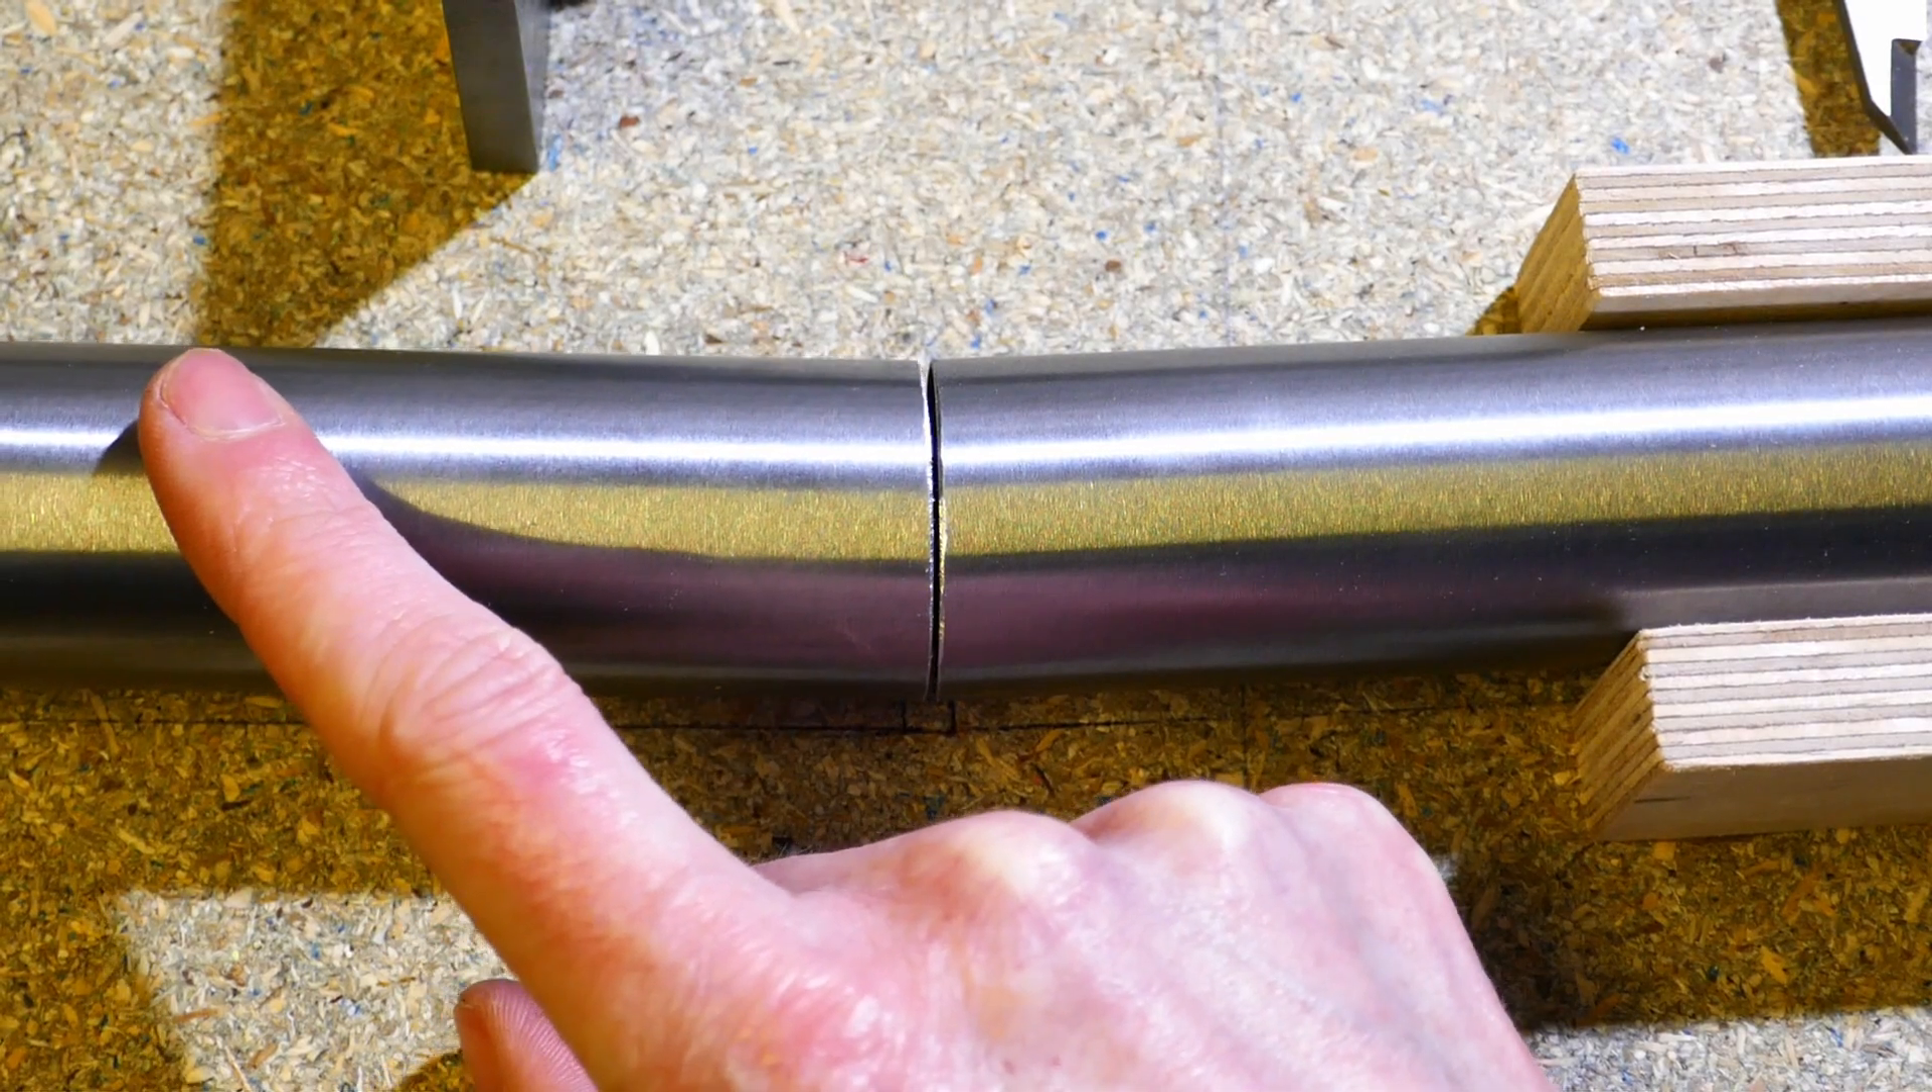The tubes were dressed with a file in way of the joint, and the two ends came together quite nicely.